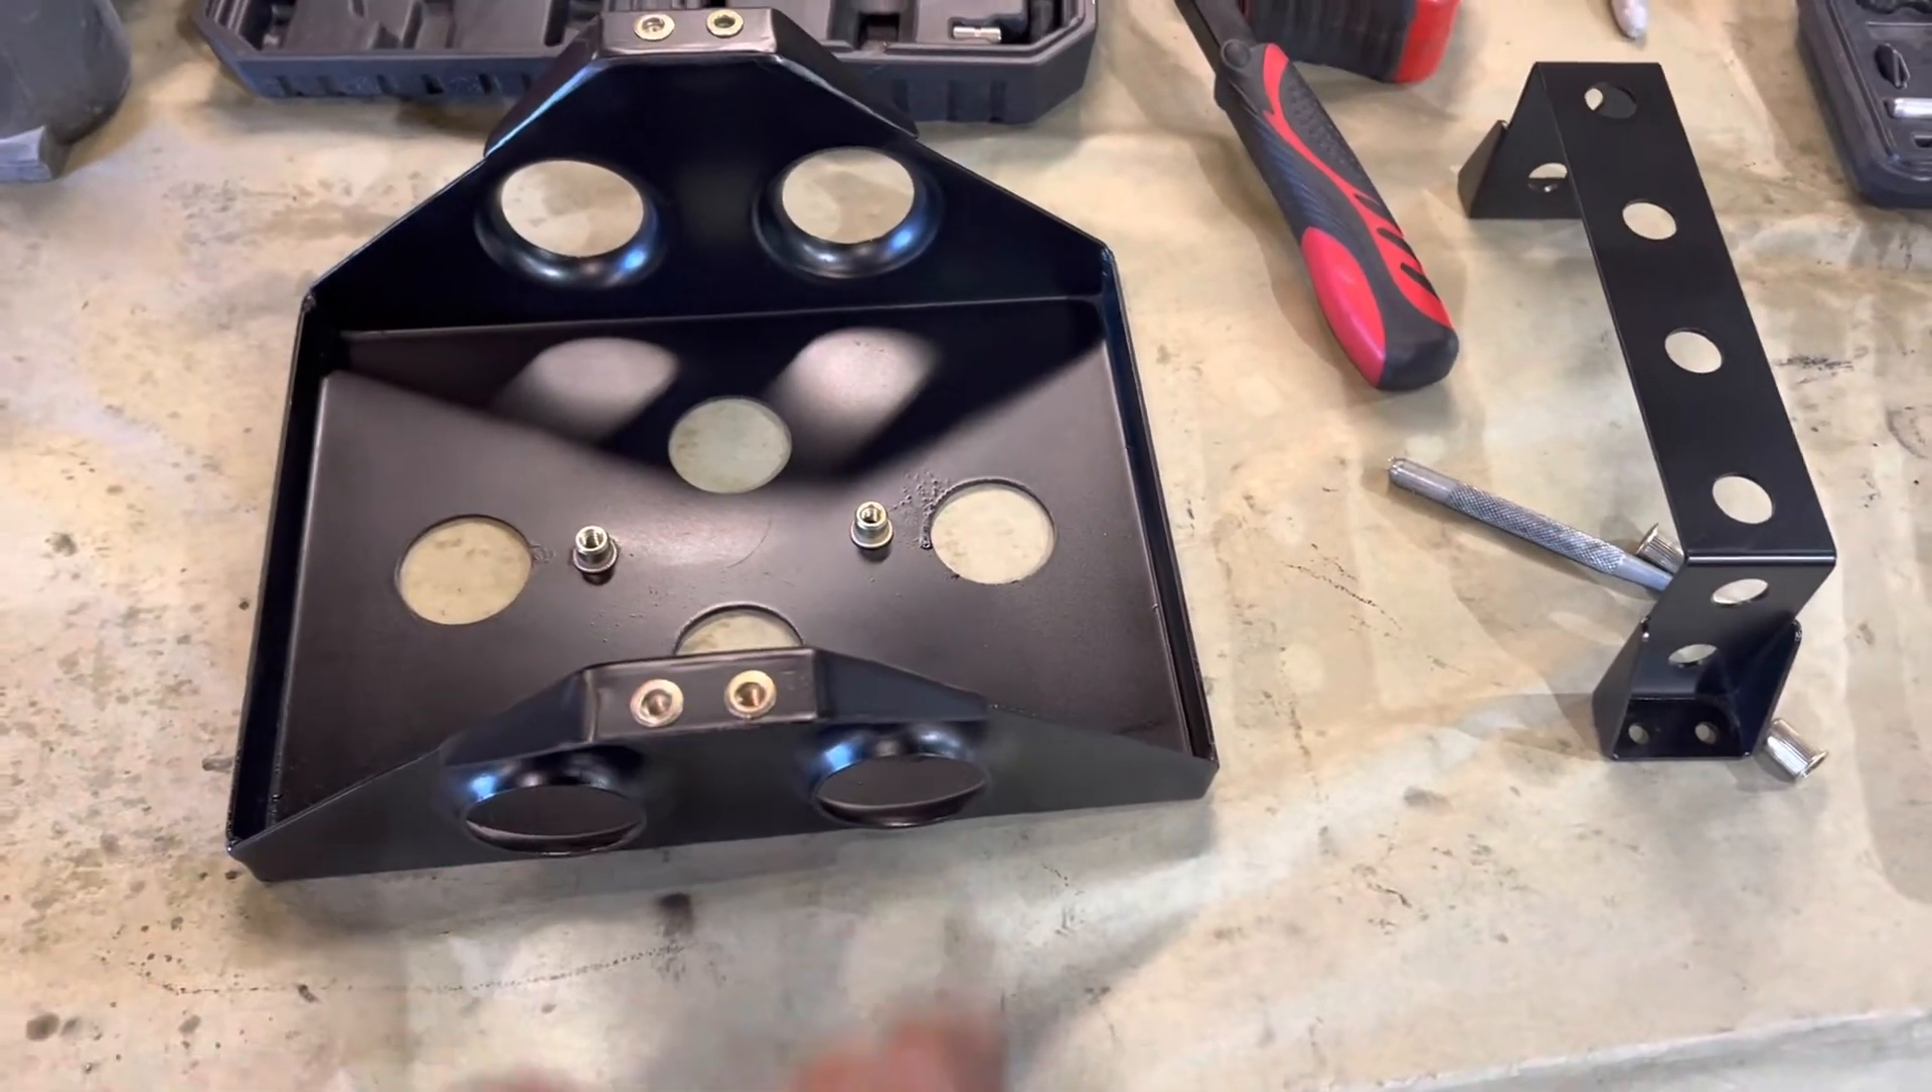So there's the battery box with all our nut rivets installed into it.